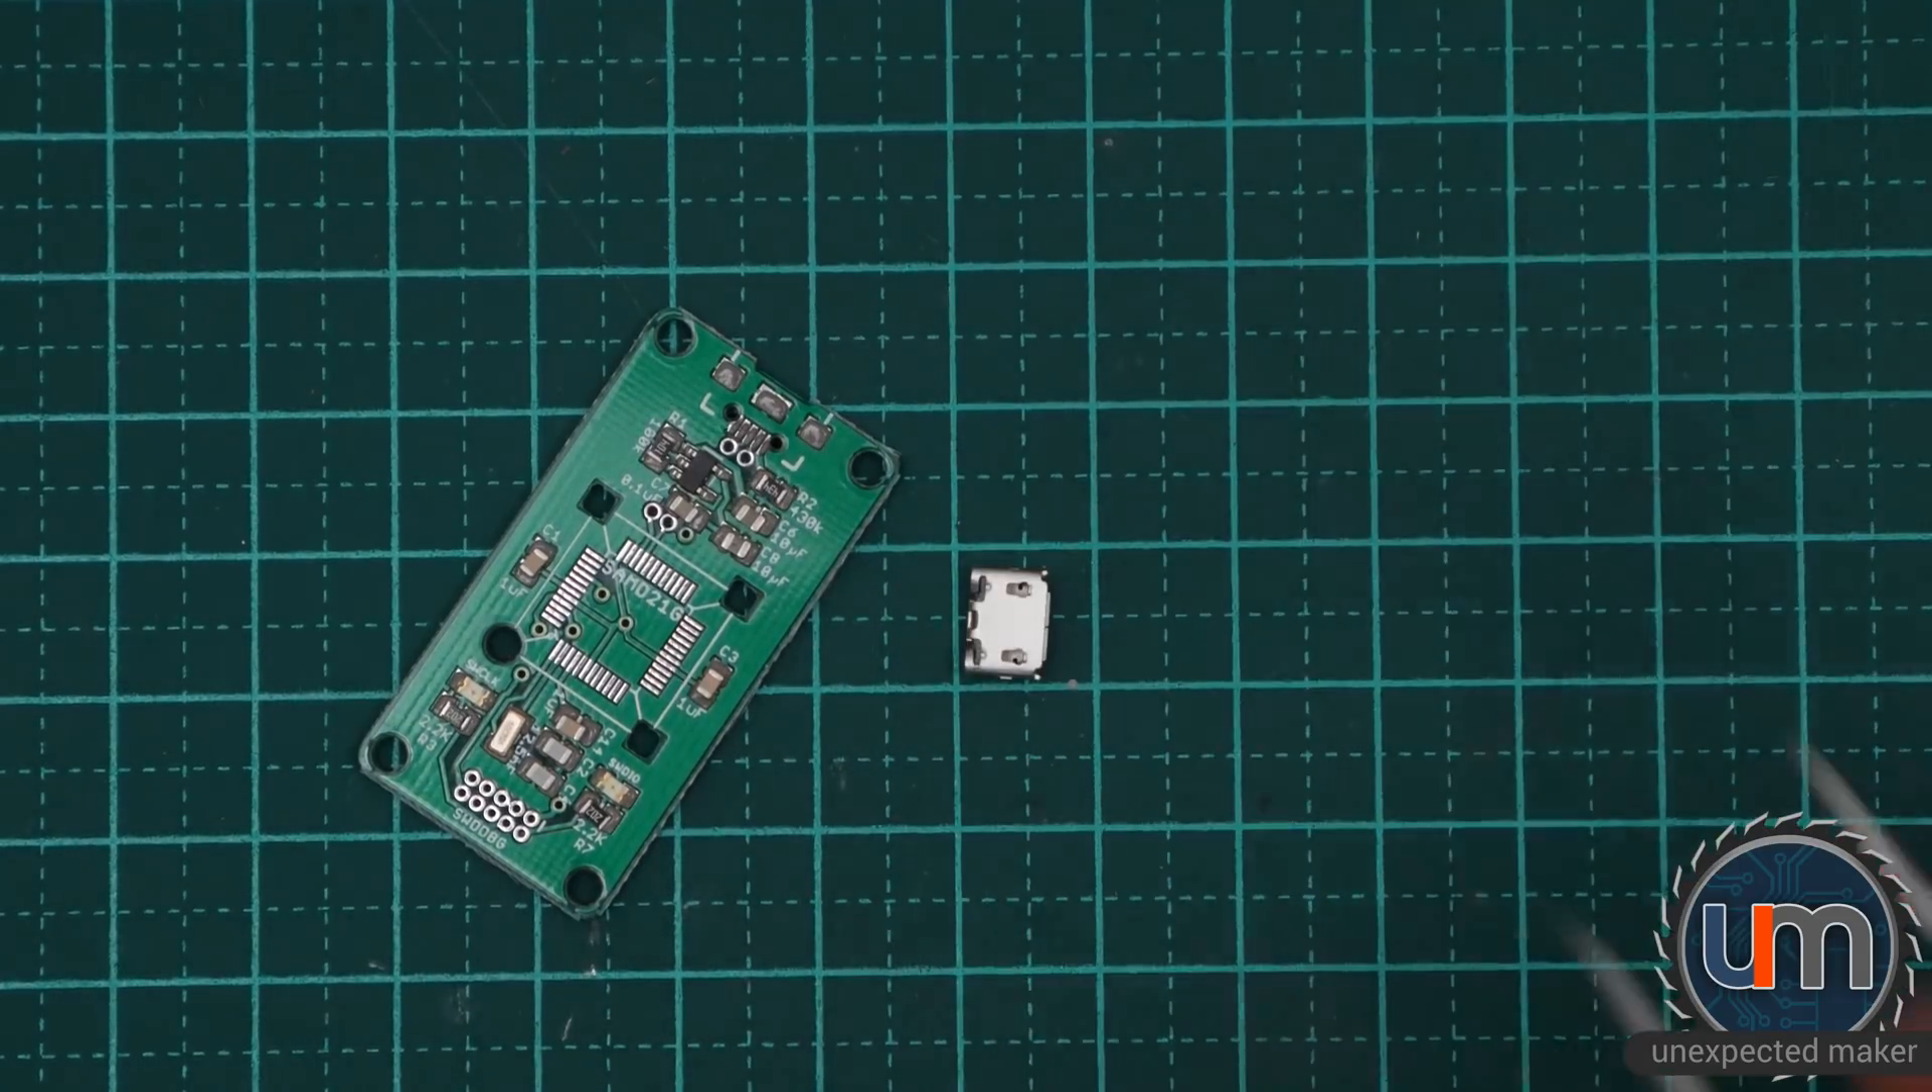Okay, now we just need to put the USB header on, which is this little sucker here.